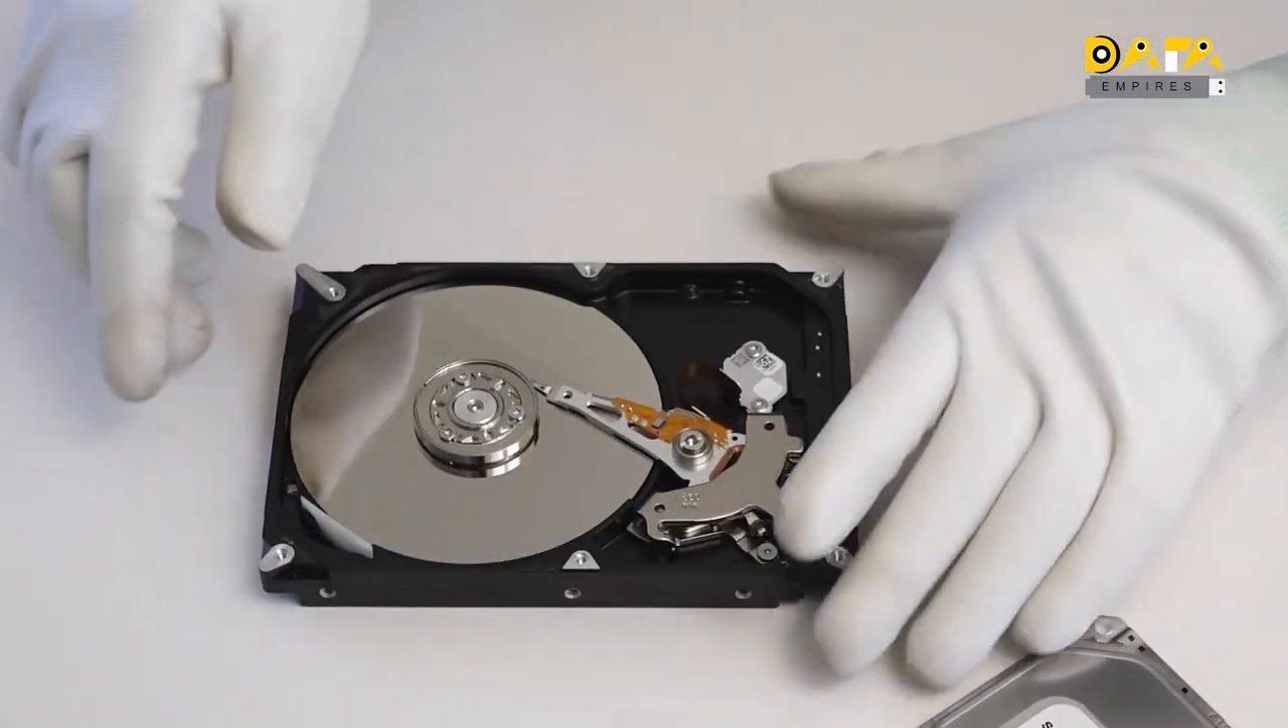After opening the top cover, we can see the internal mechanical structure of the hard disk.